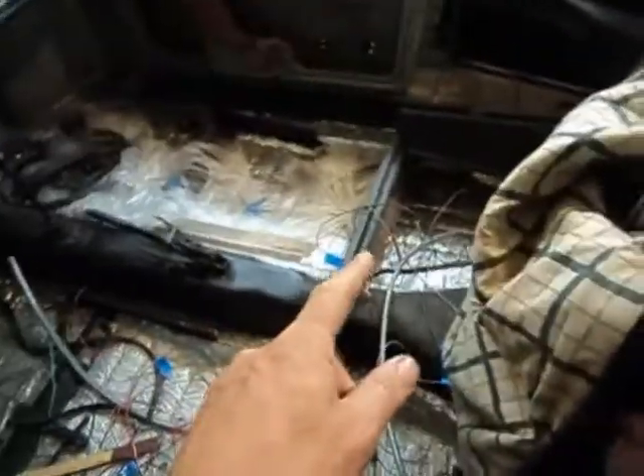I have not finished the wiring.